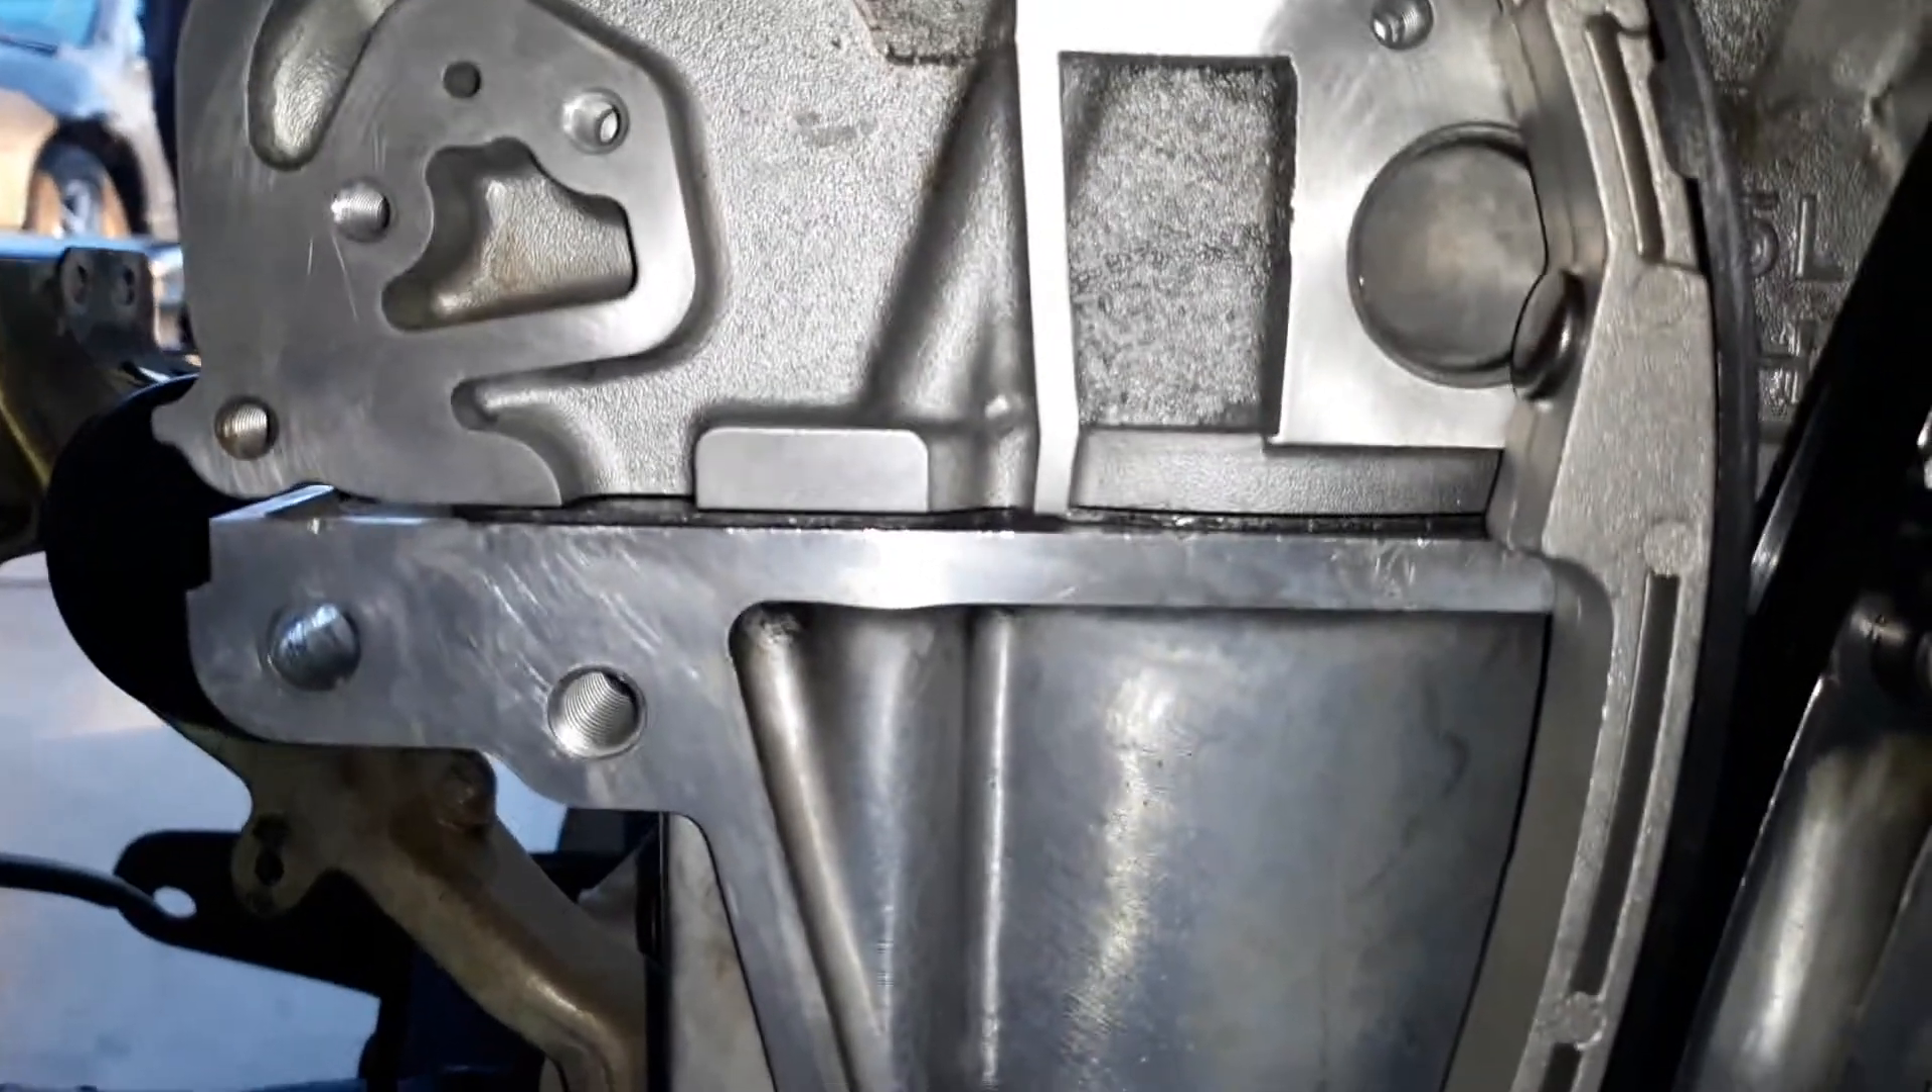Now we got the head on. You can see that it's all the way flat.